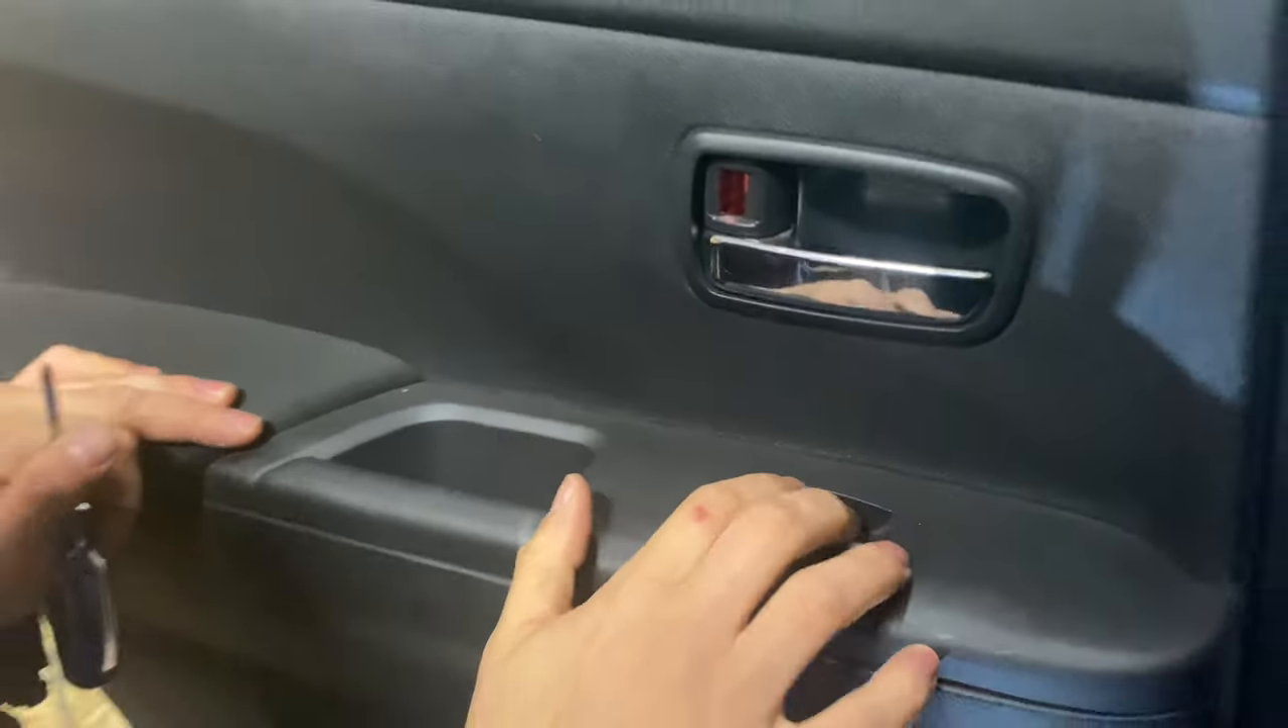That's it door's back in.